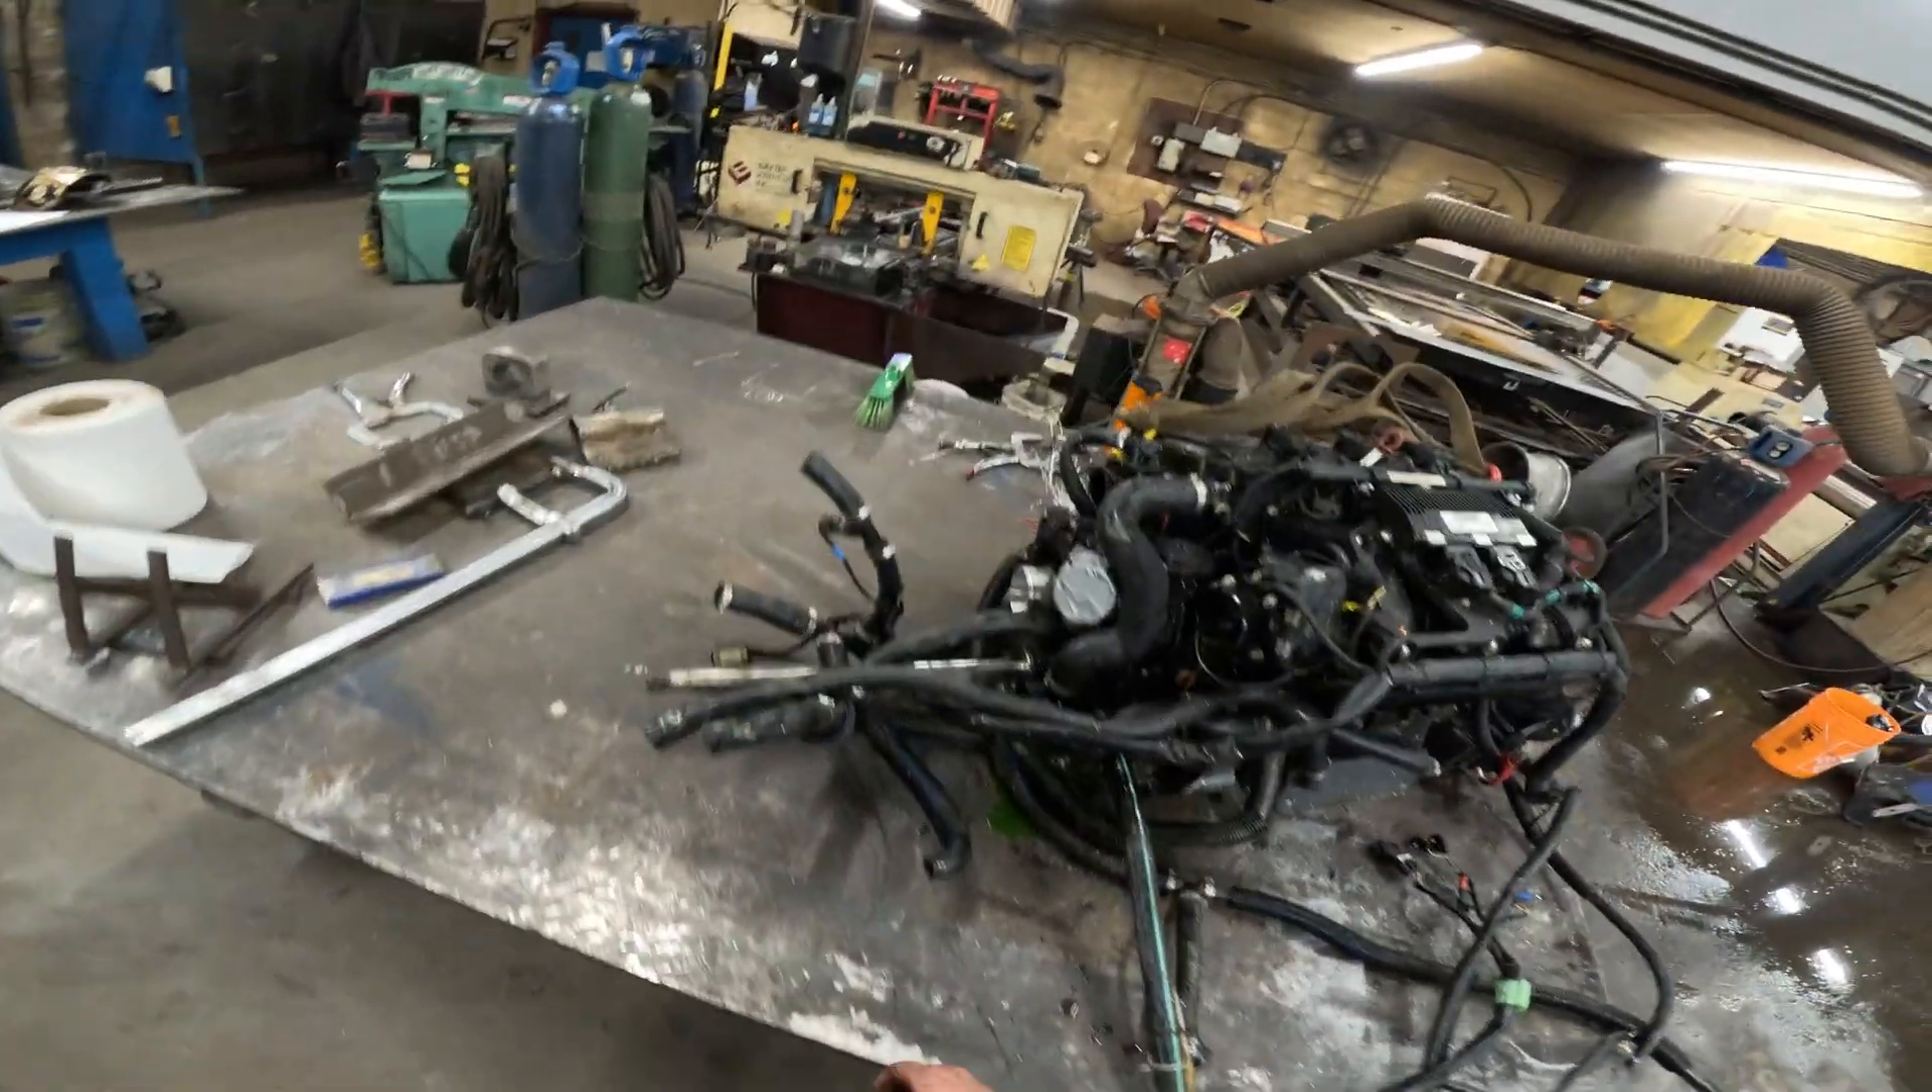Motor is out and looking sexy.